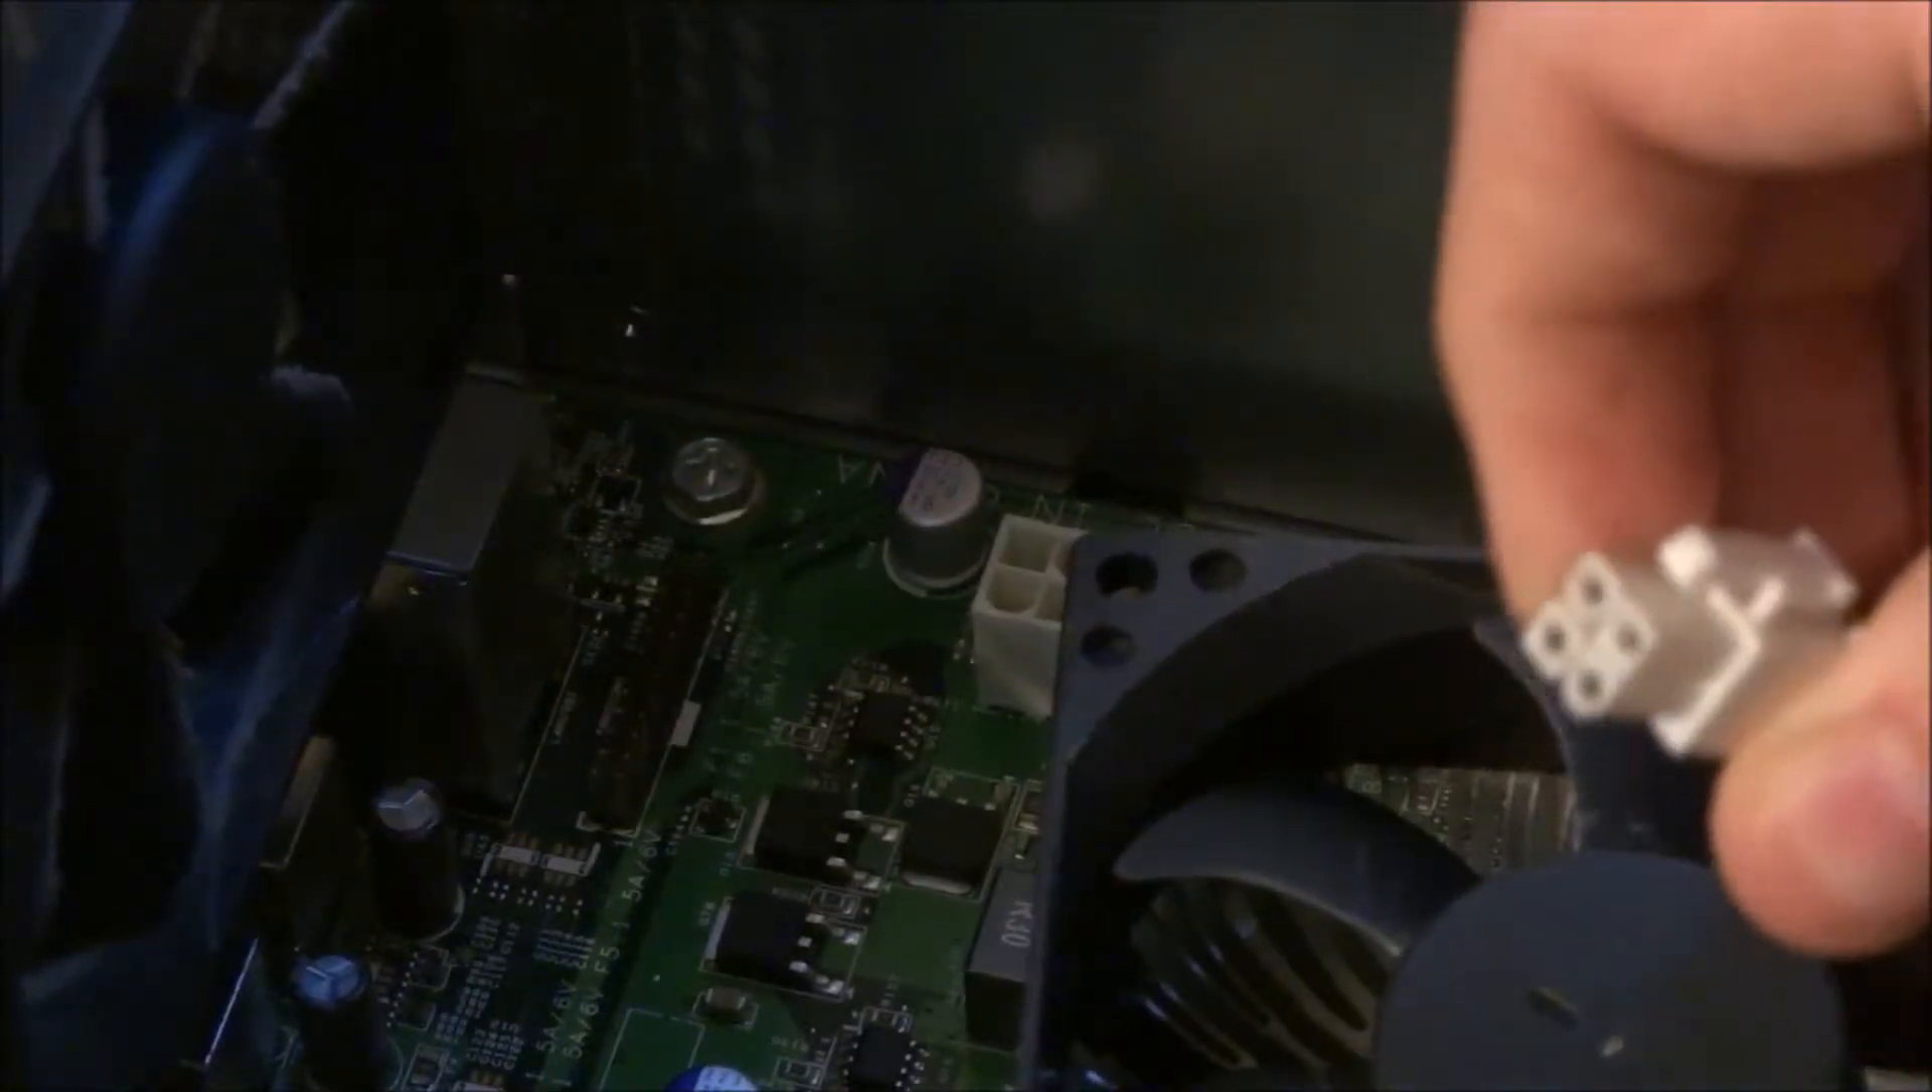This one typically comes out a lot easier and you can see we've got the plug out now.